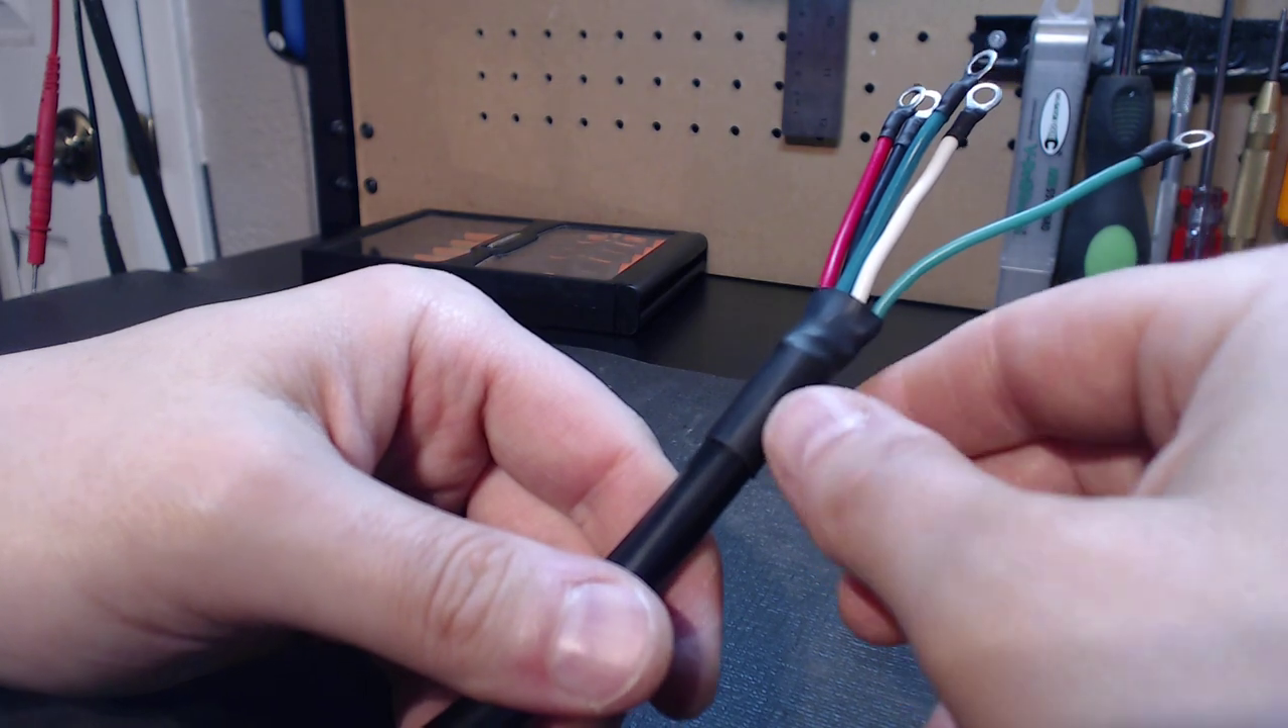Once again, I finished the assembly using heat shrink, keep our wires nice and neat.